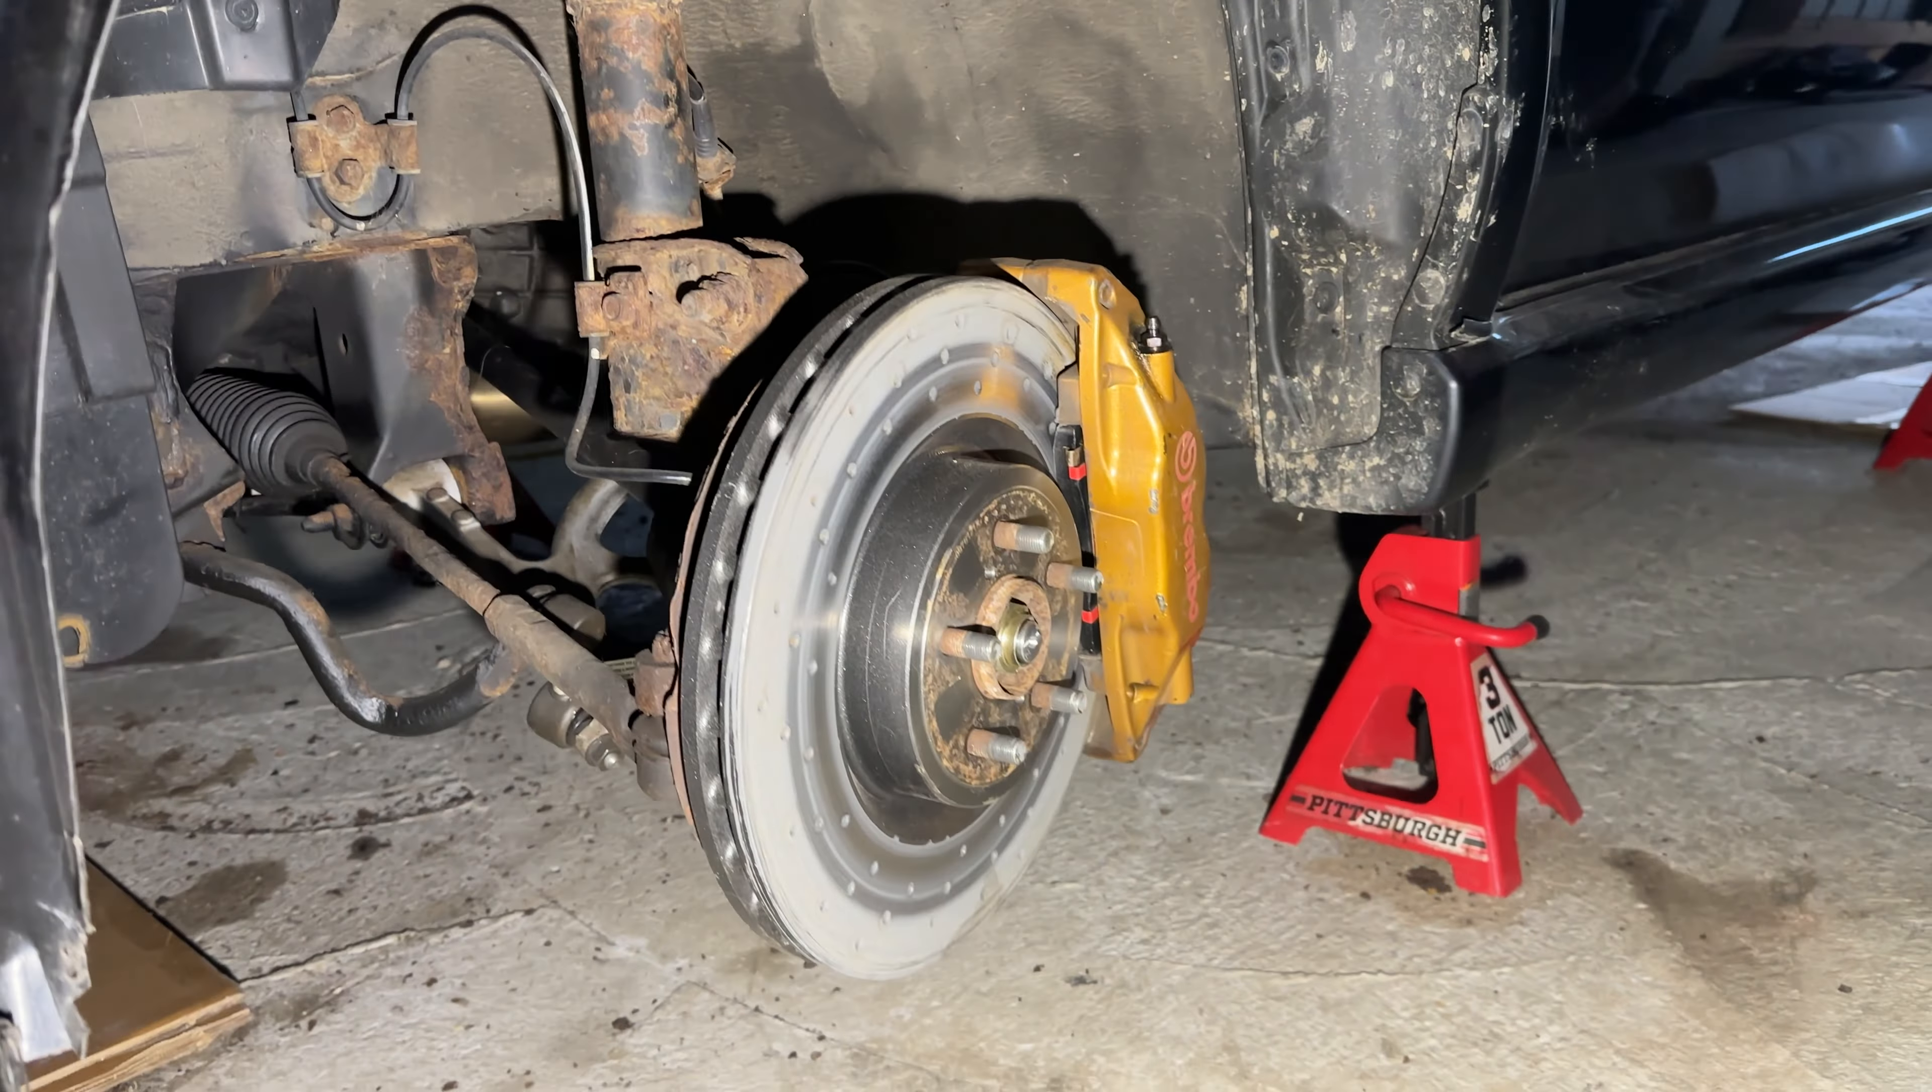We went ahead and finished the full install of the new Brembo's.